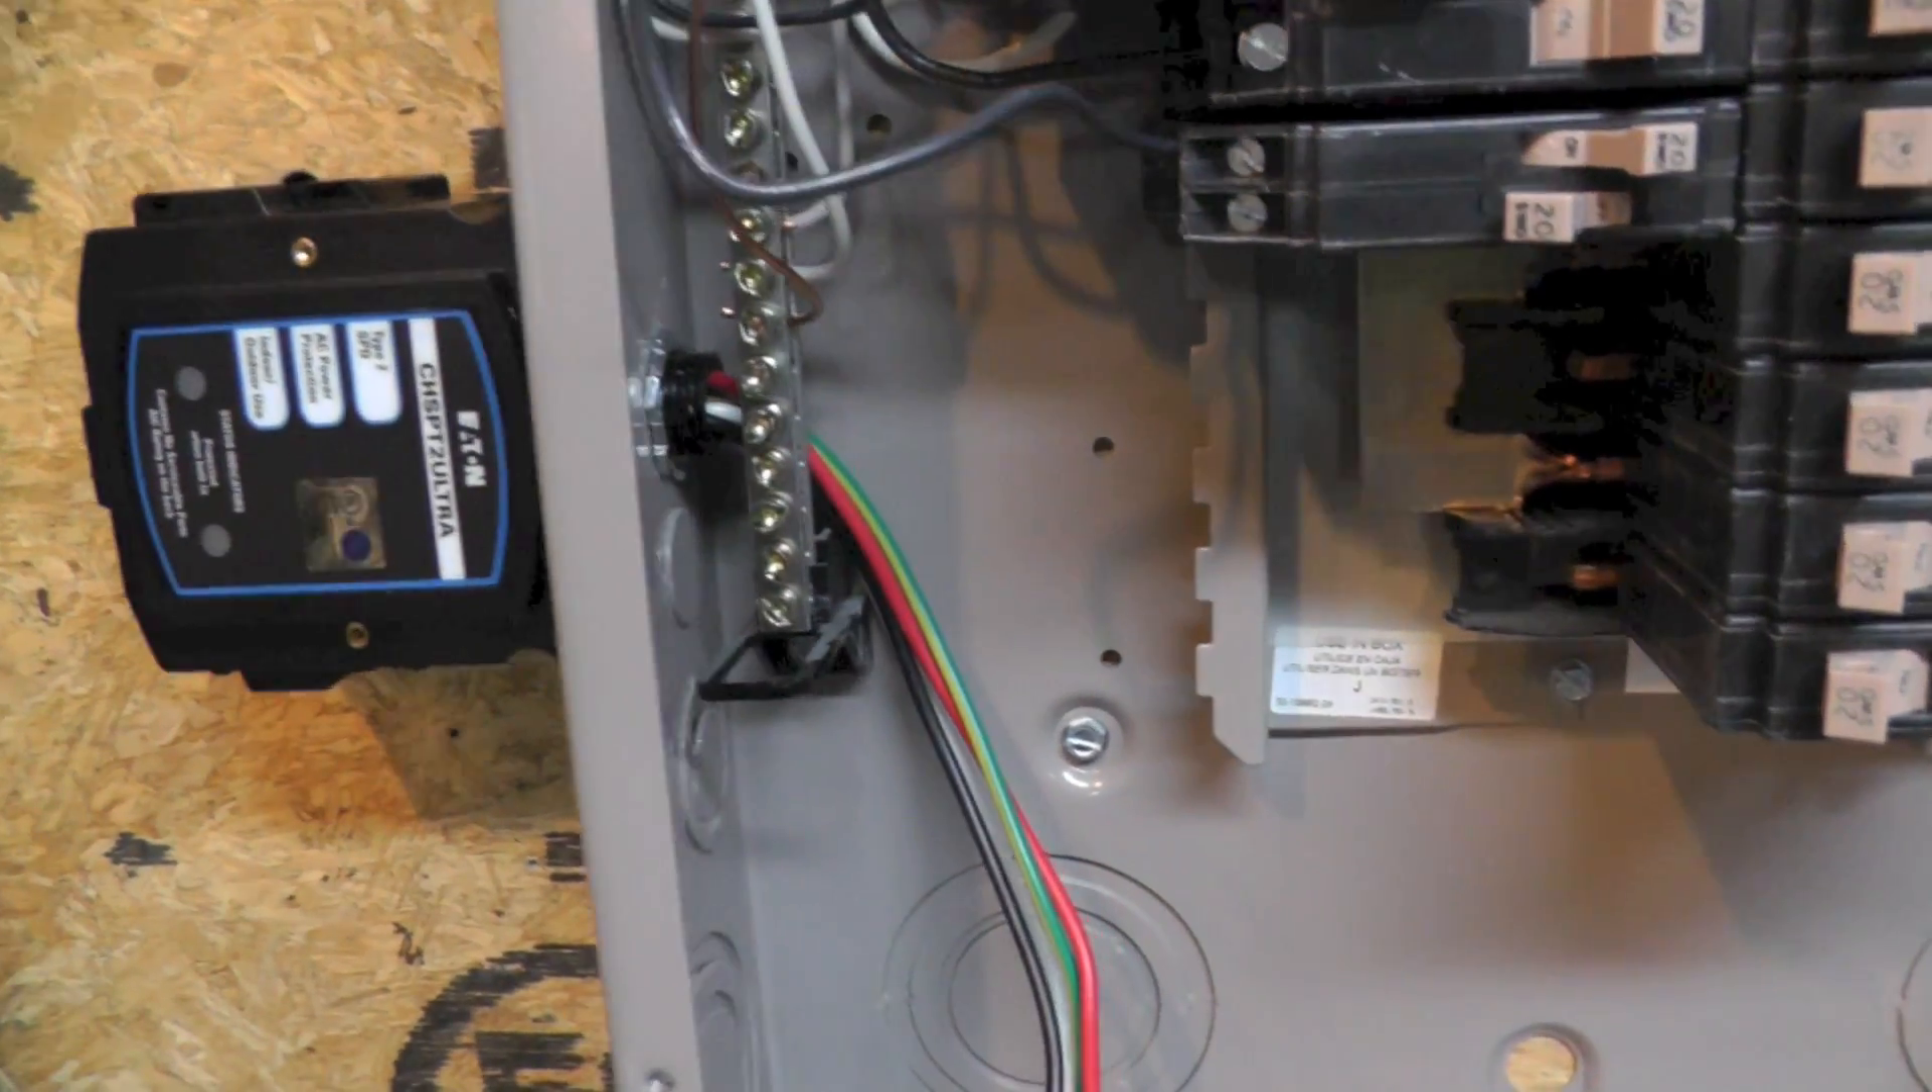Okay at this point I was able to mount the surge protector in the location that I wanted.